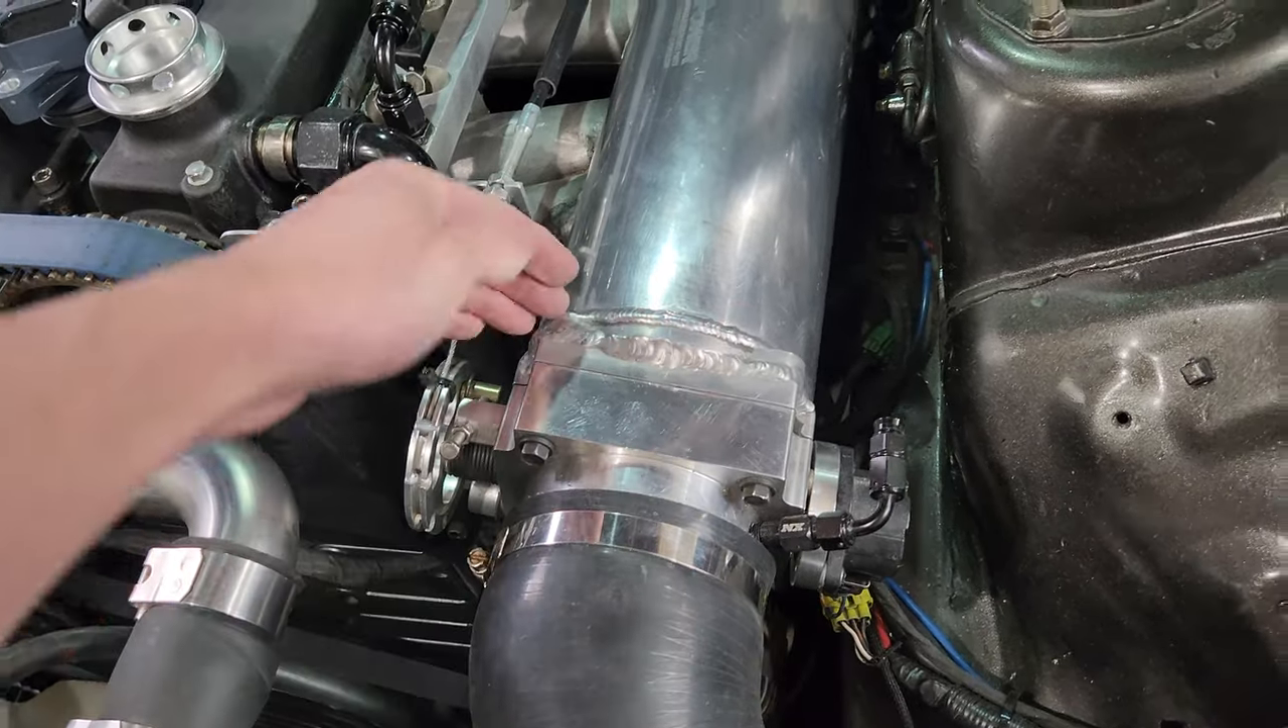So this is the plate right here. You can see it's welded on to the existing flange.